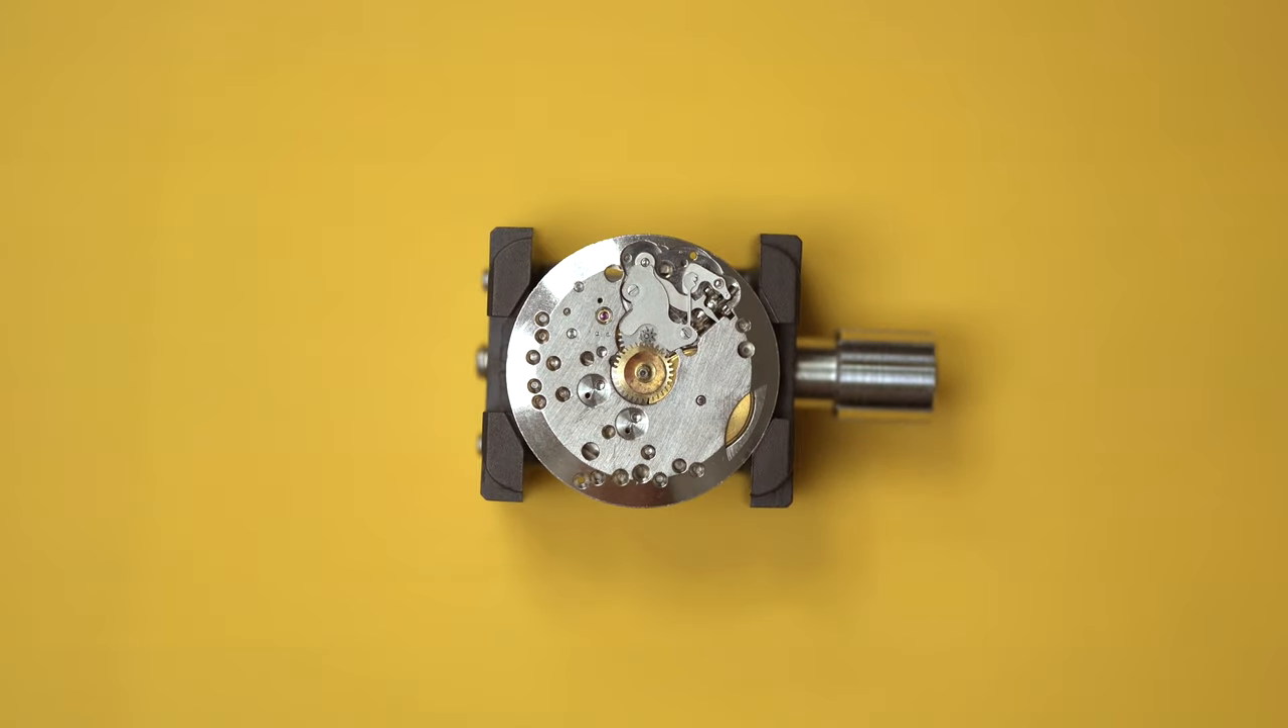So the movement is now out of the case.